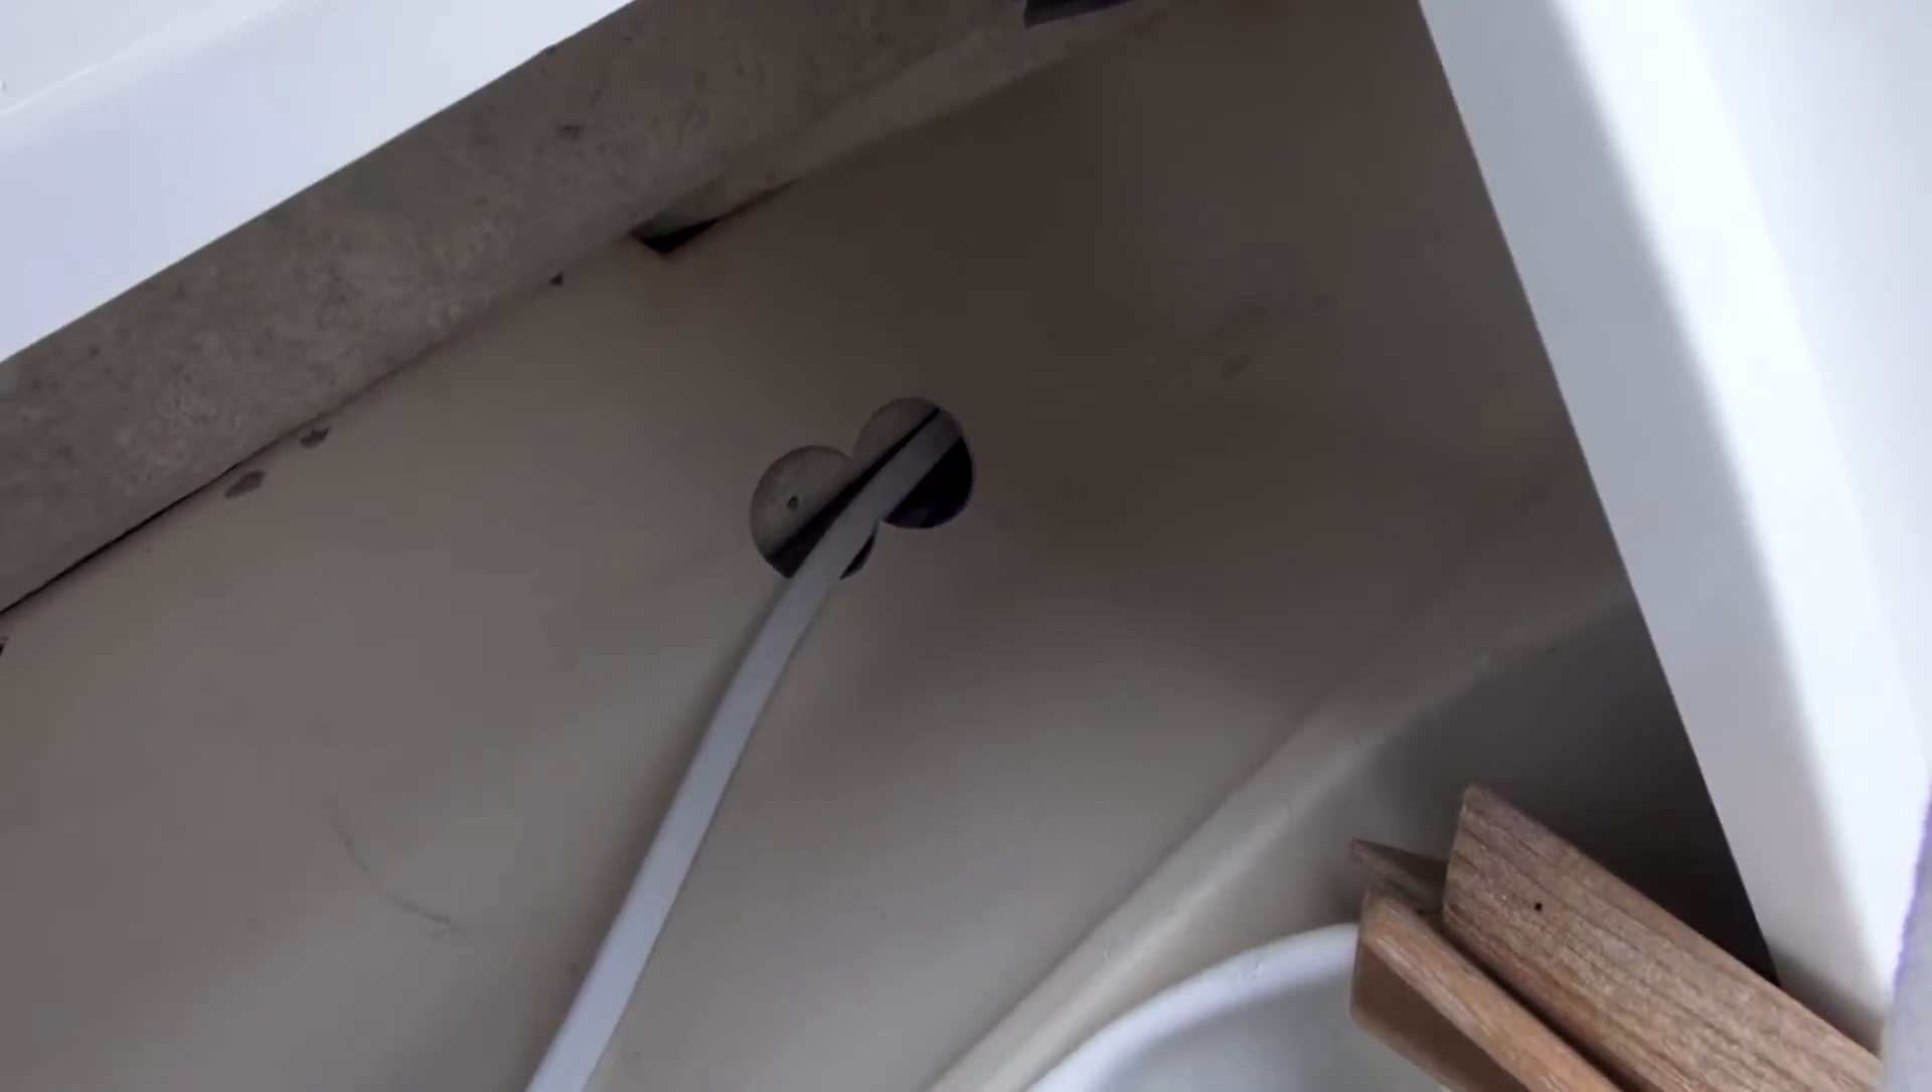So, here I got the cable through.